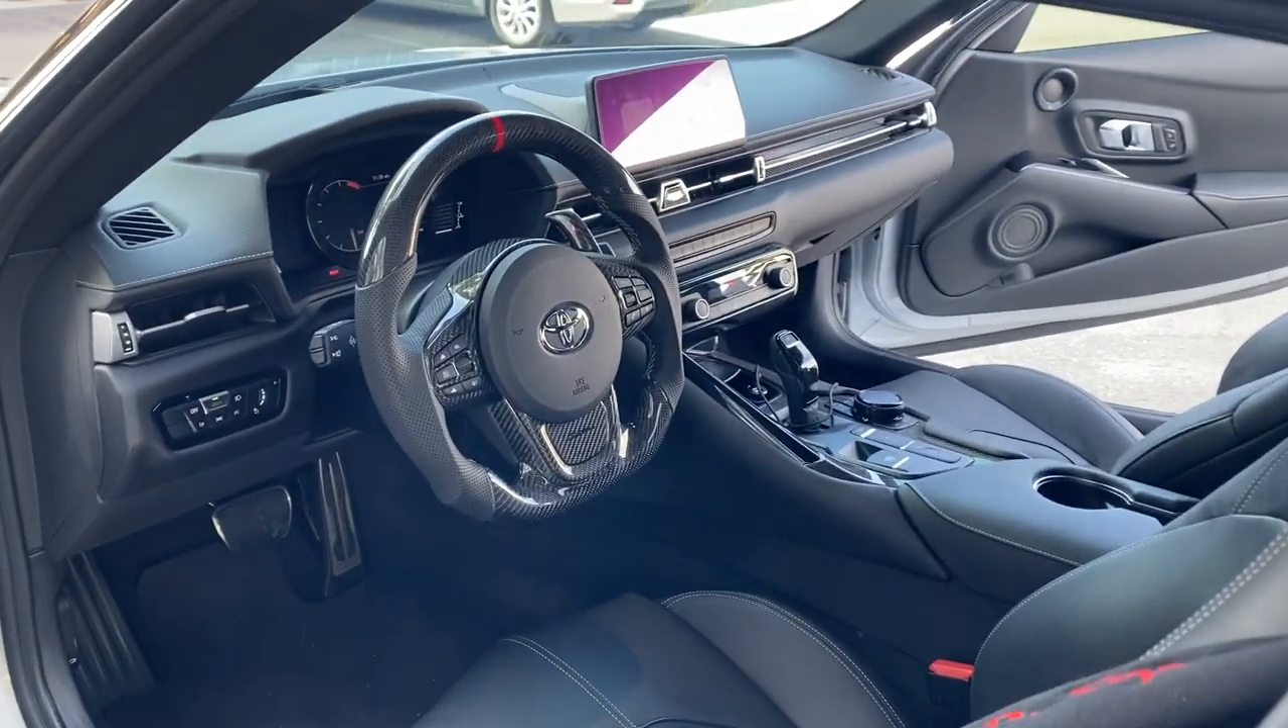We got the steering wheel back on the car it's pretty much finished now.